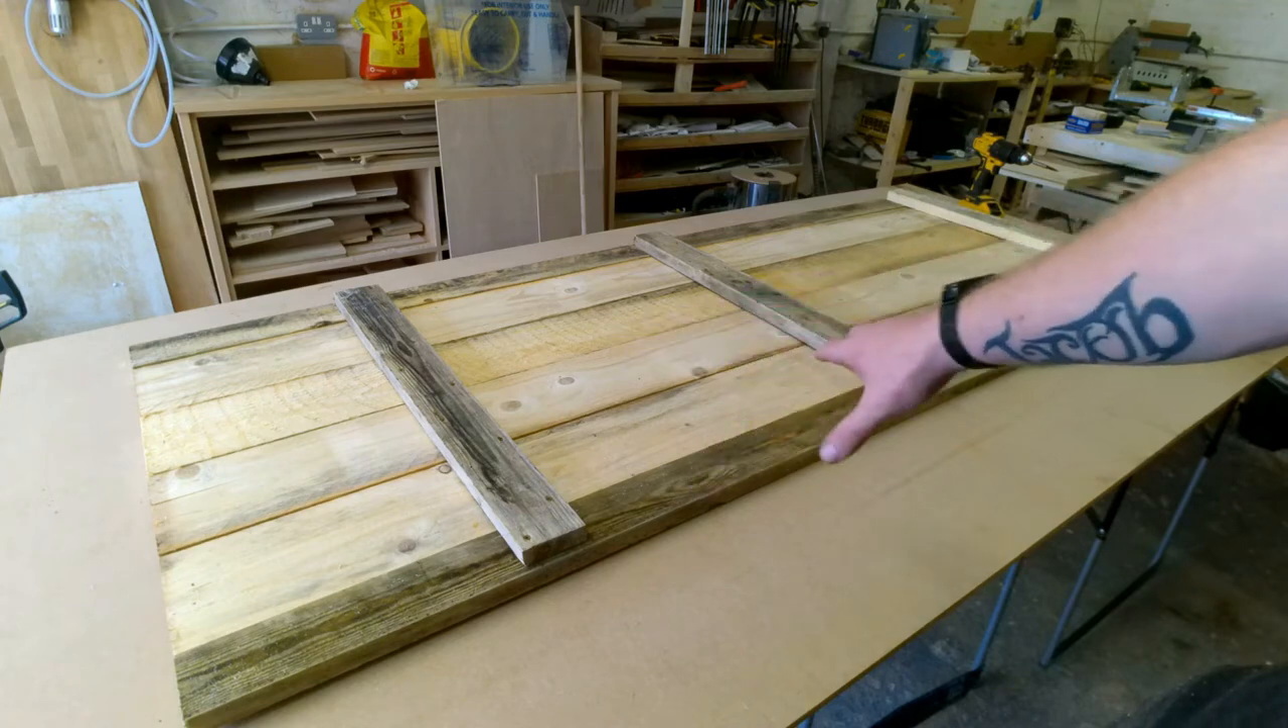All right guys, so there we go, this is the braces set up.